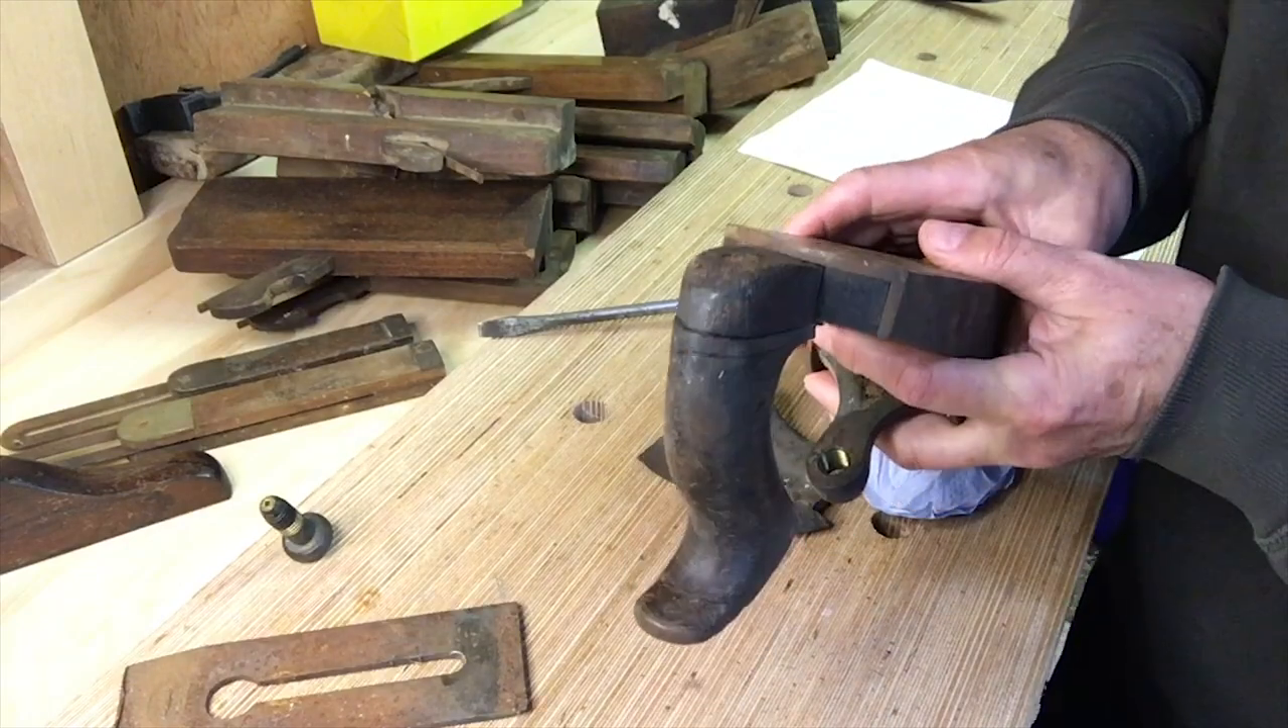Now I haven't taken the handle off yet I'll give that a go now.